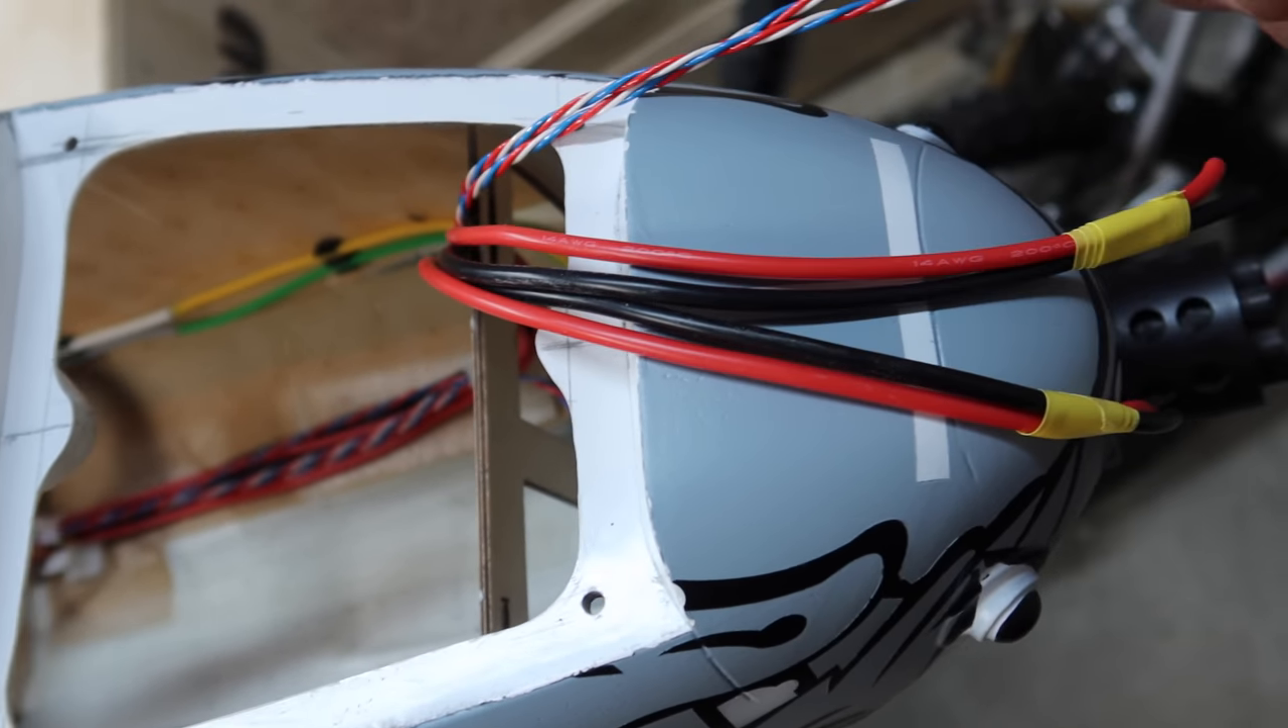All right so out front here guys we've got our two battery lines that we've run.